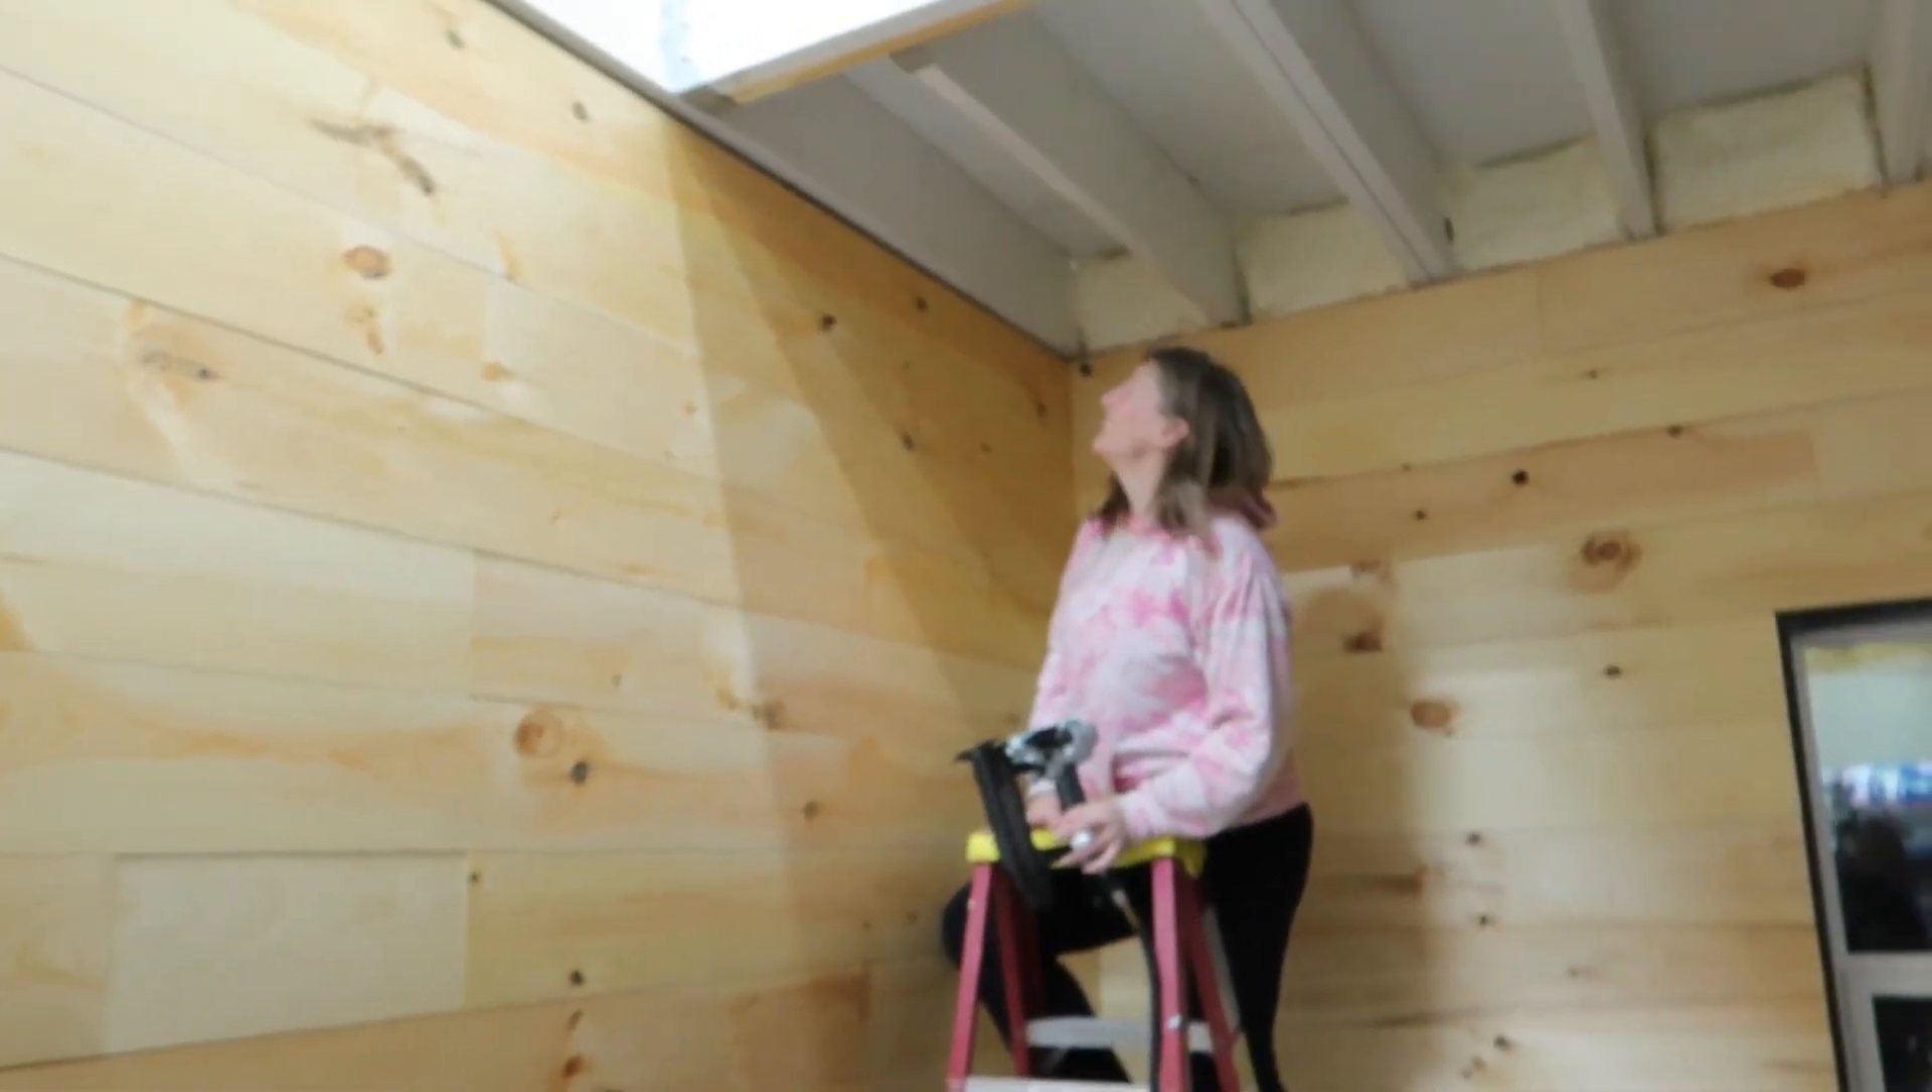Shiplap is done.